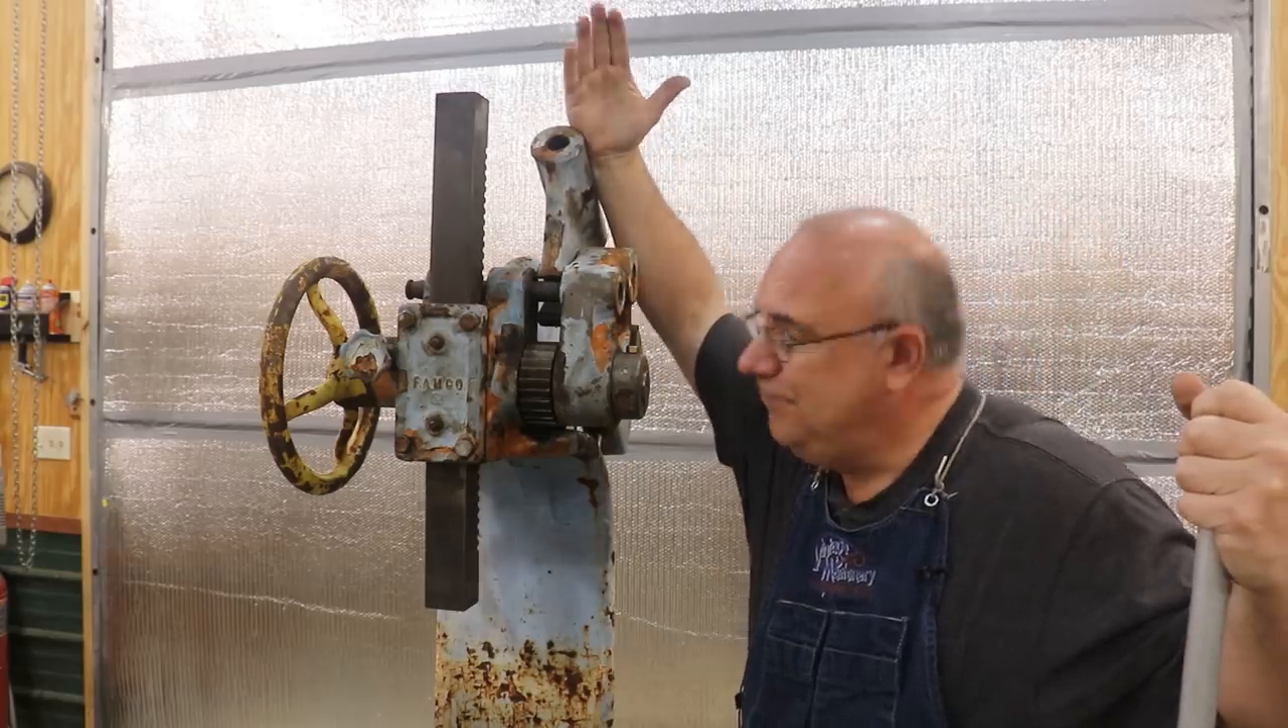Additionally, if you want to get more force going down, you use the, the ratcheting lever here, and there's a handle that comes out of the top. I'm missing the handle.